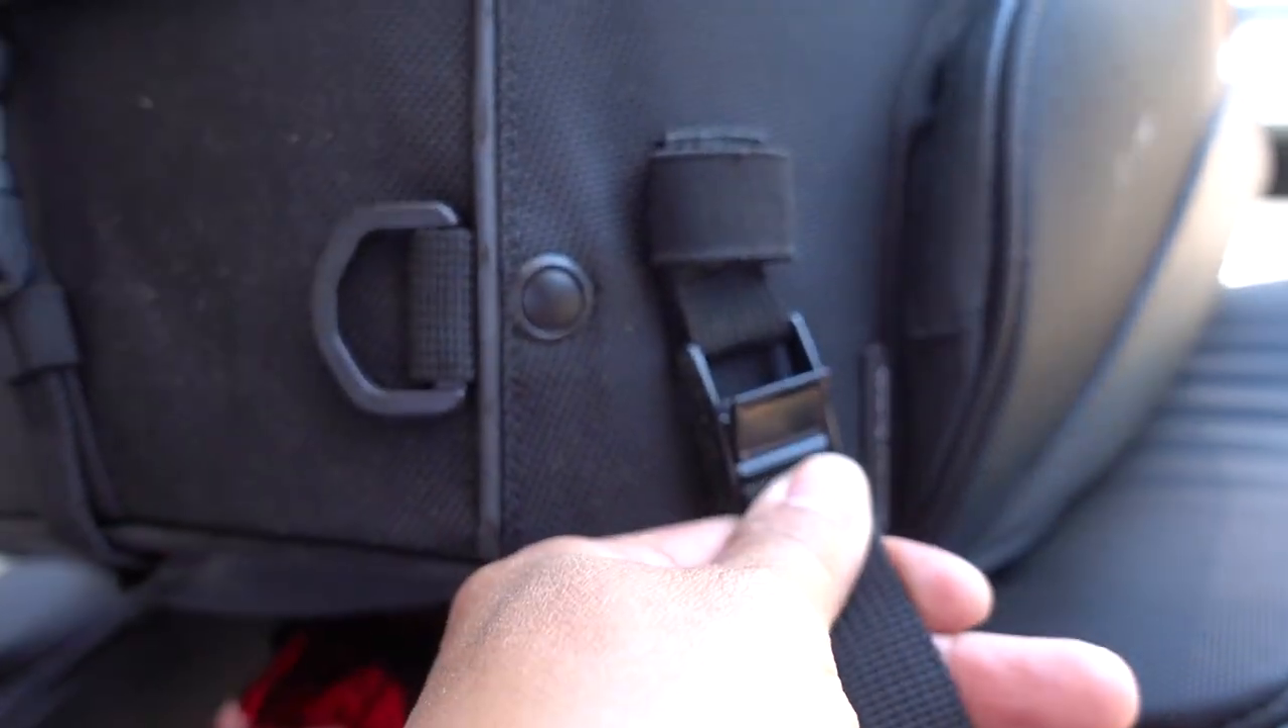All right, so the straps are on and they are nicely fed through this little clip right here.